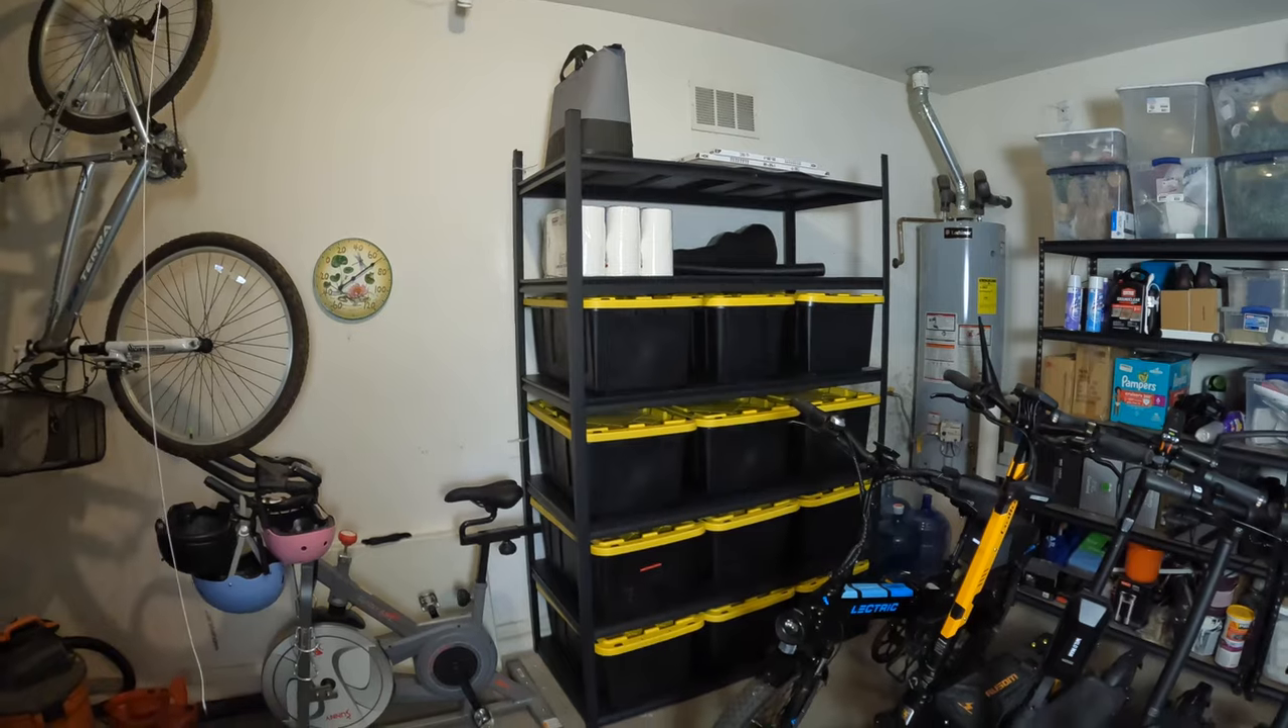There you have it we've got the shelf fully installed we've got everything loaded up on it.